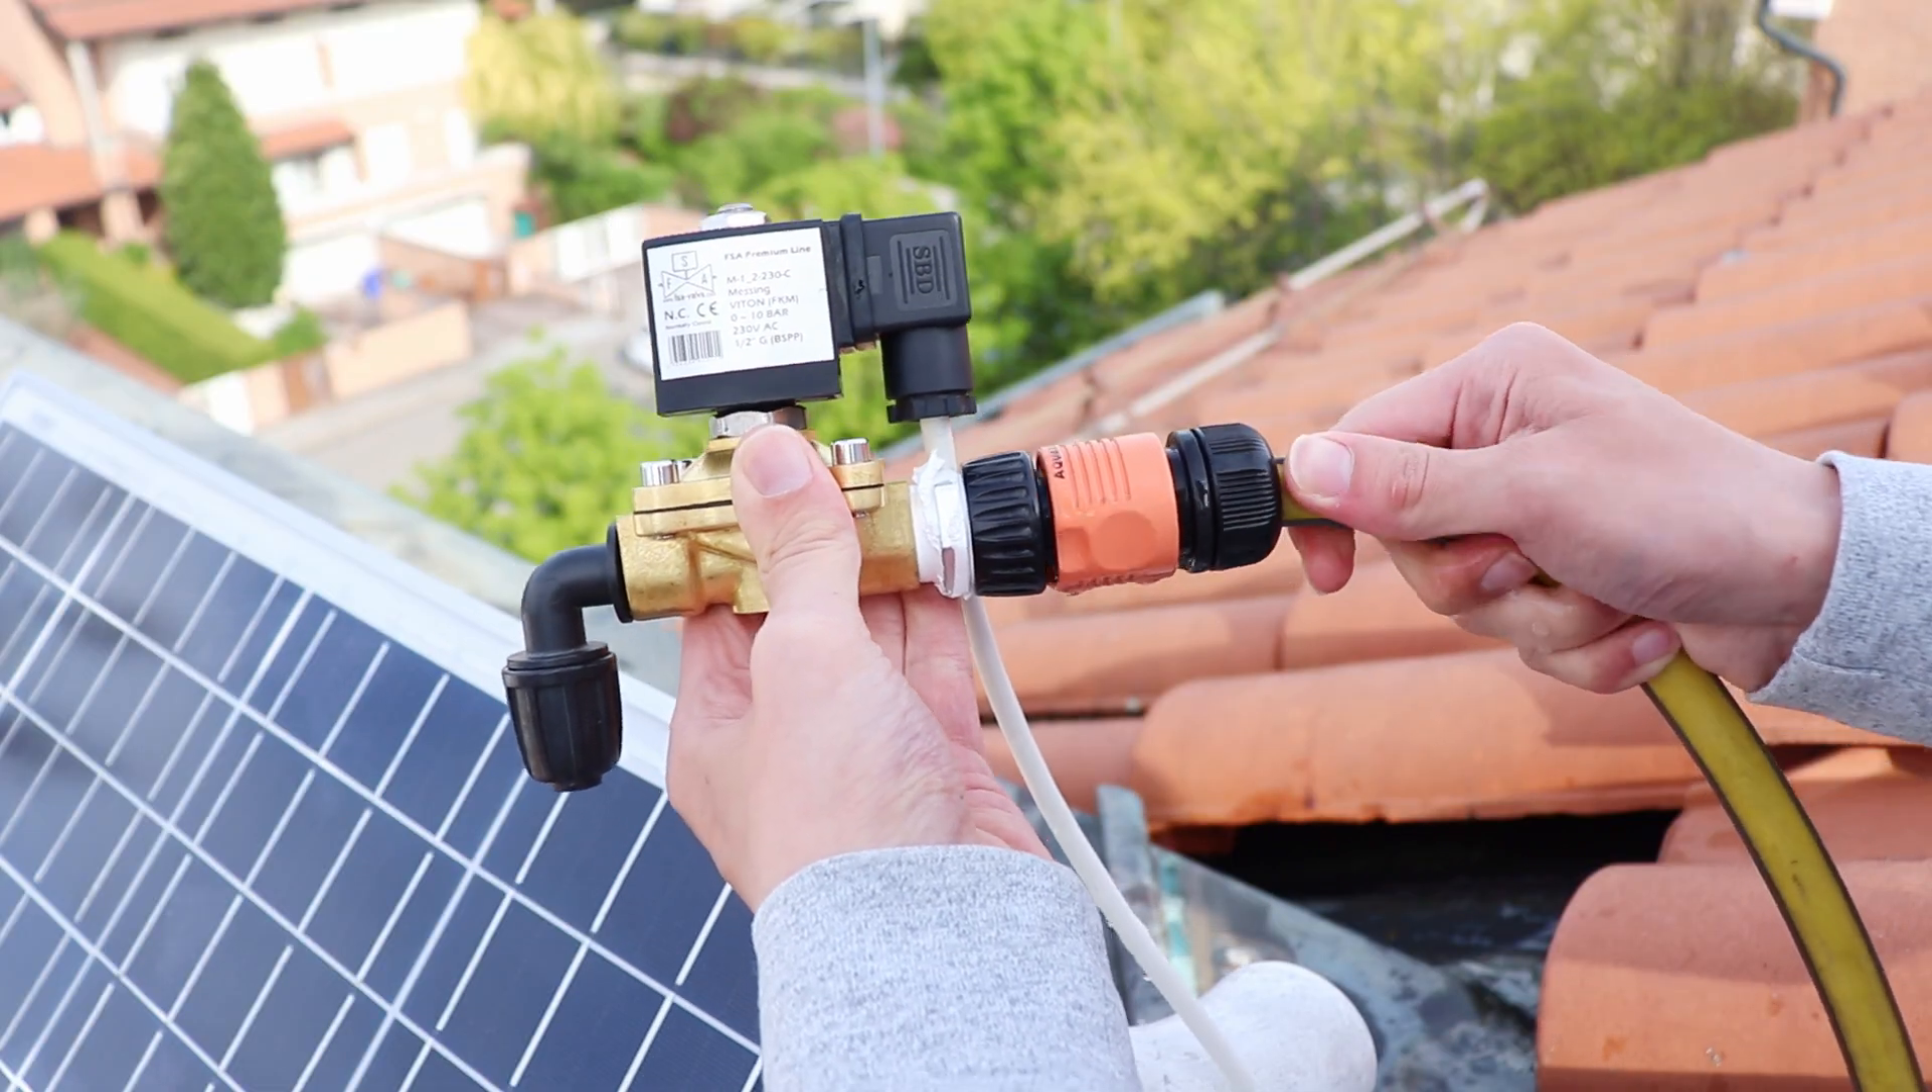Per provare la valvola l'ho collegata temporaneamente al tubo dell'acqua che uso per innaffiare.